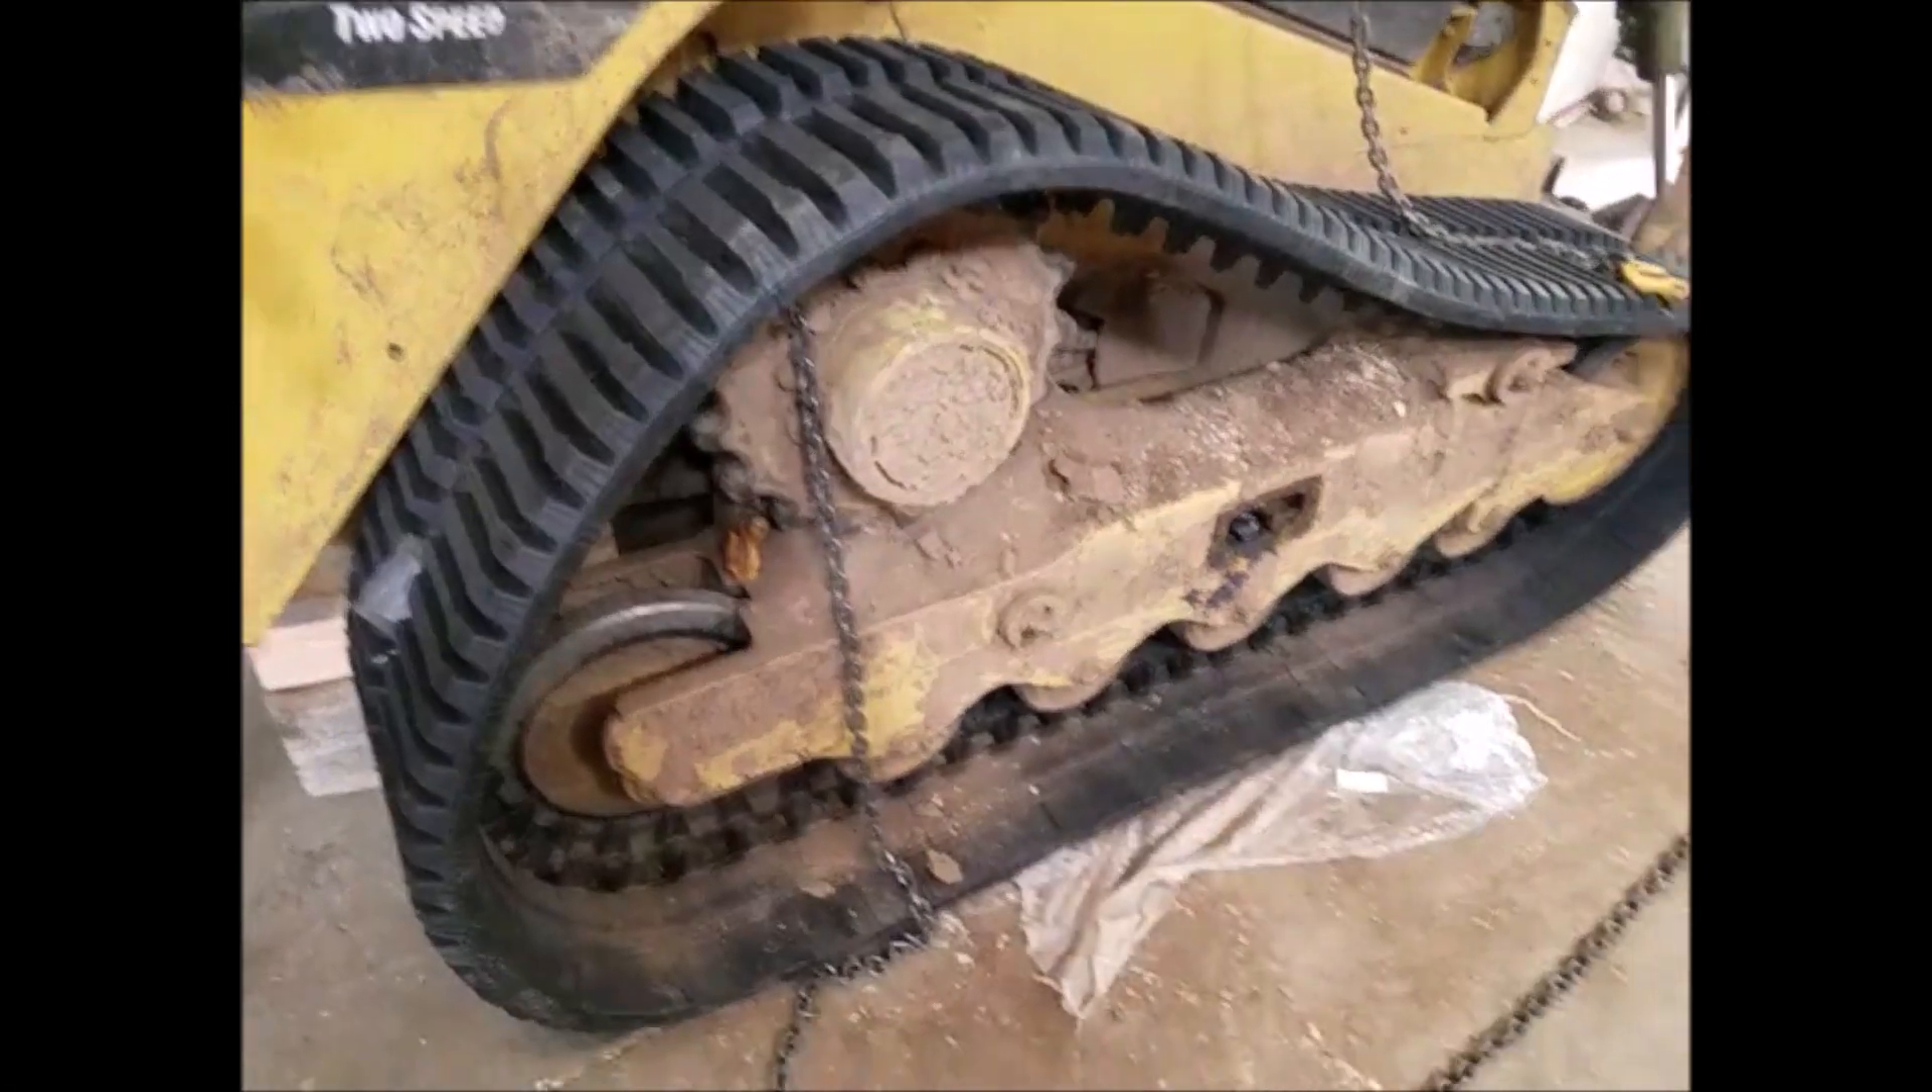Okay, I got the track mostly on.